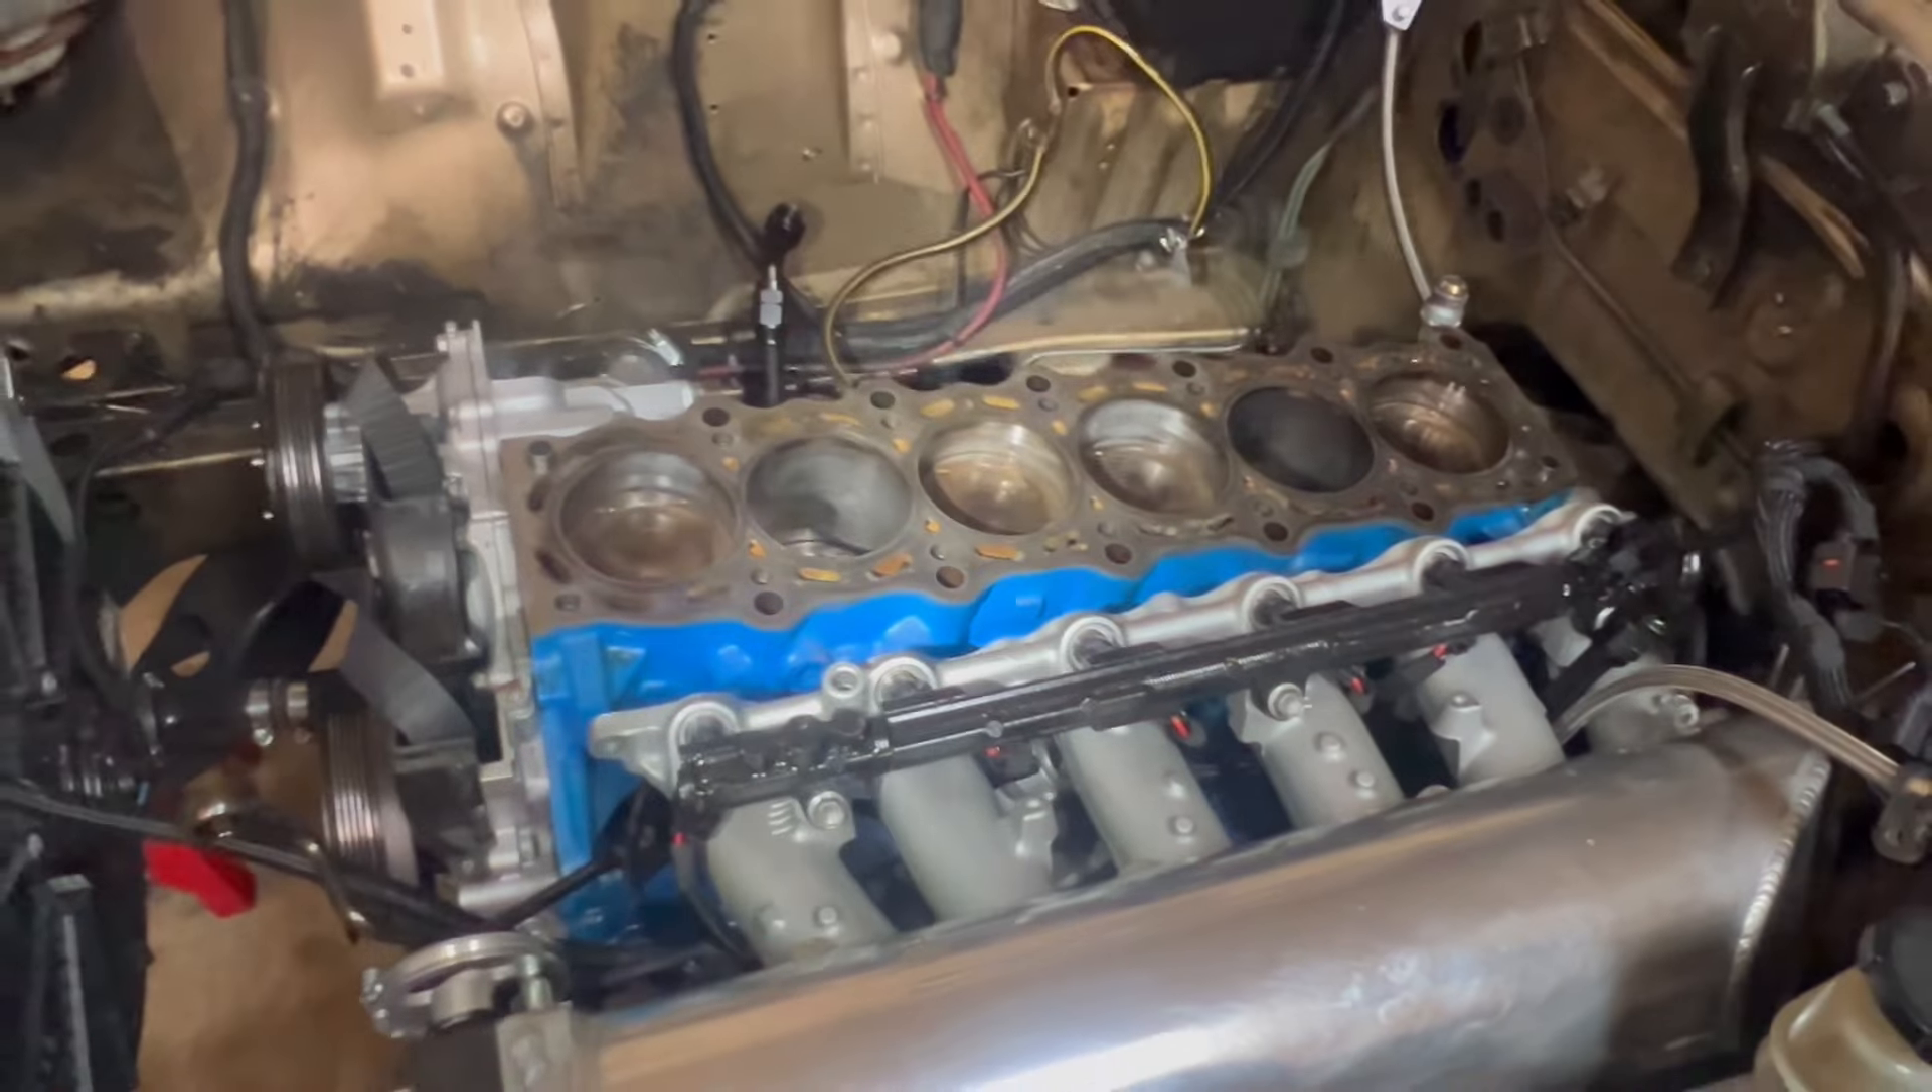But anyway, I got to get the pistons out of here to see the extent of the damage to the block.